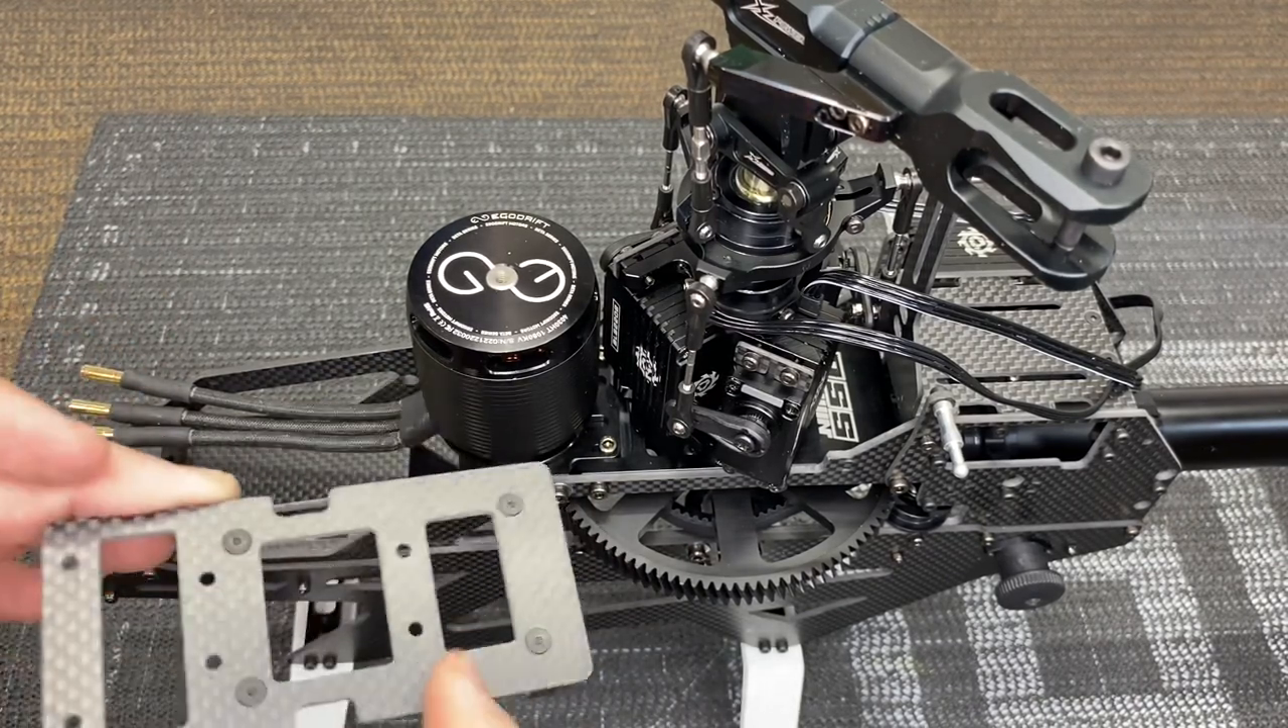Went ahead and pulled the esc tray back off.